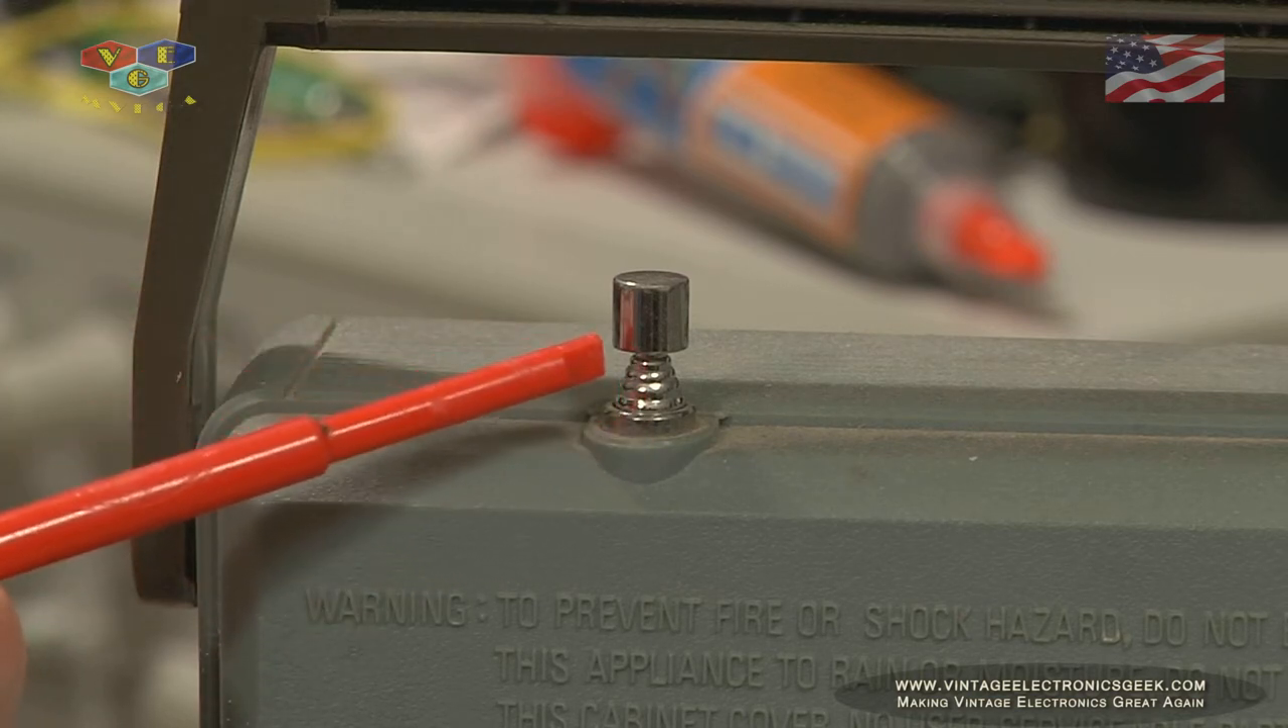Up top here, you see we have a top -loading aerial. As you see, it does not fit flush or sit flush. So we had that little bump right there.